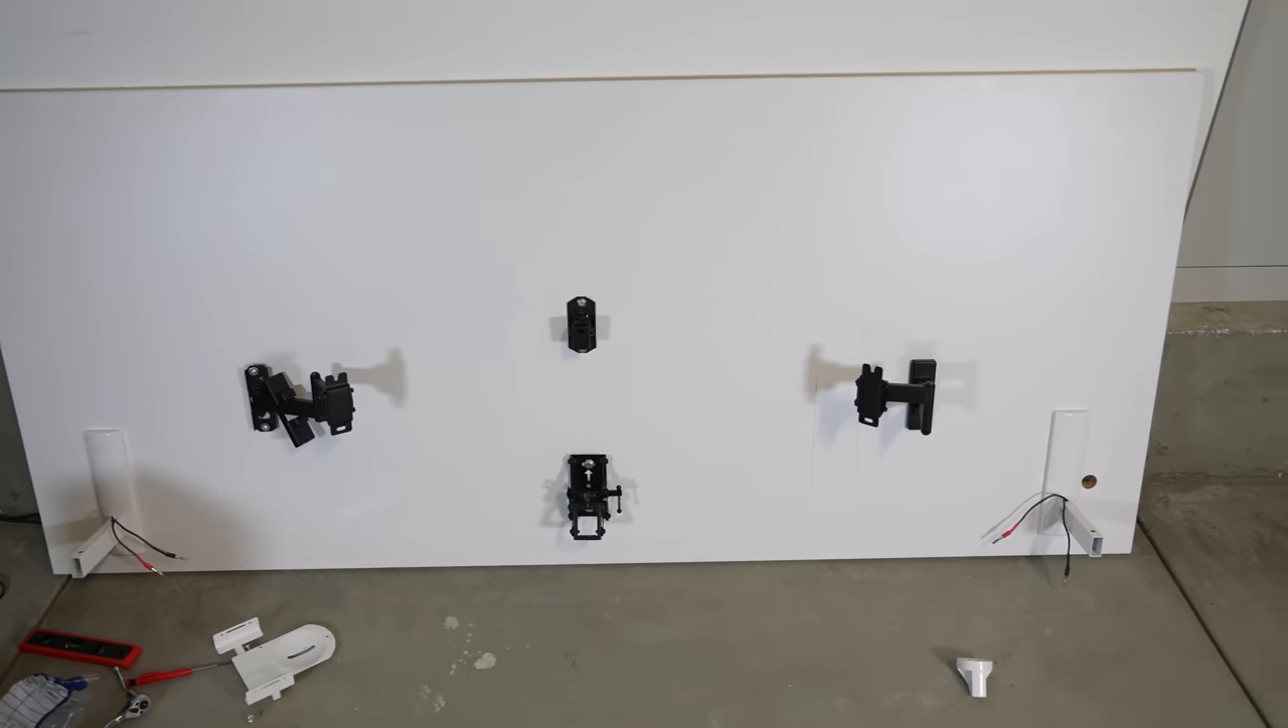But we got all four of the monitor mounts also hooked up, ready to go.